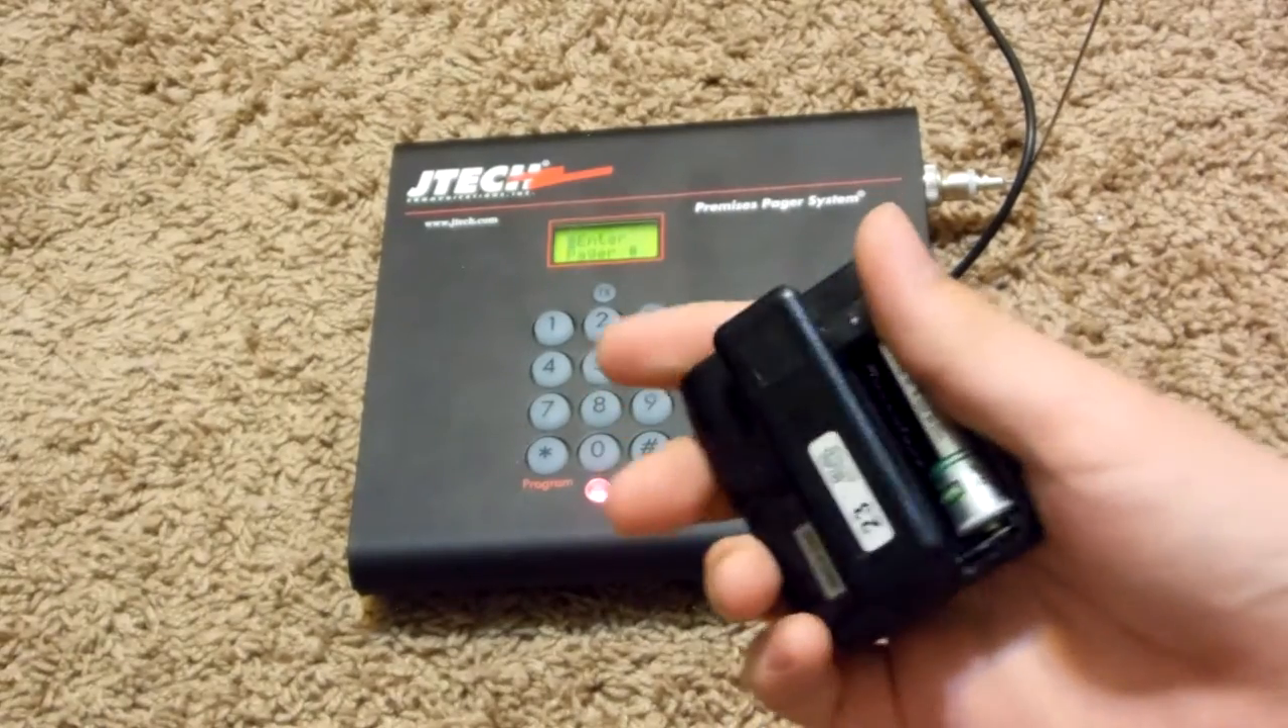As you can see the battery's in there.